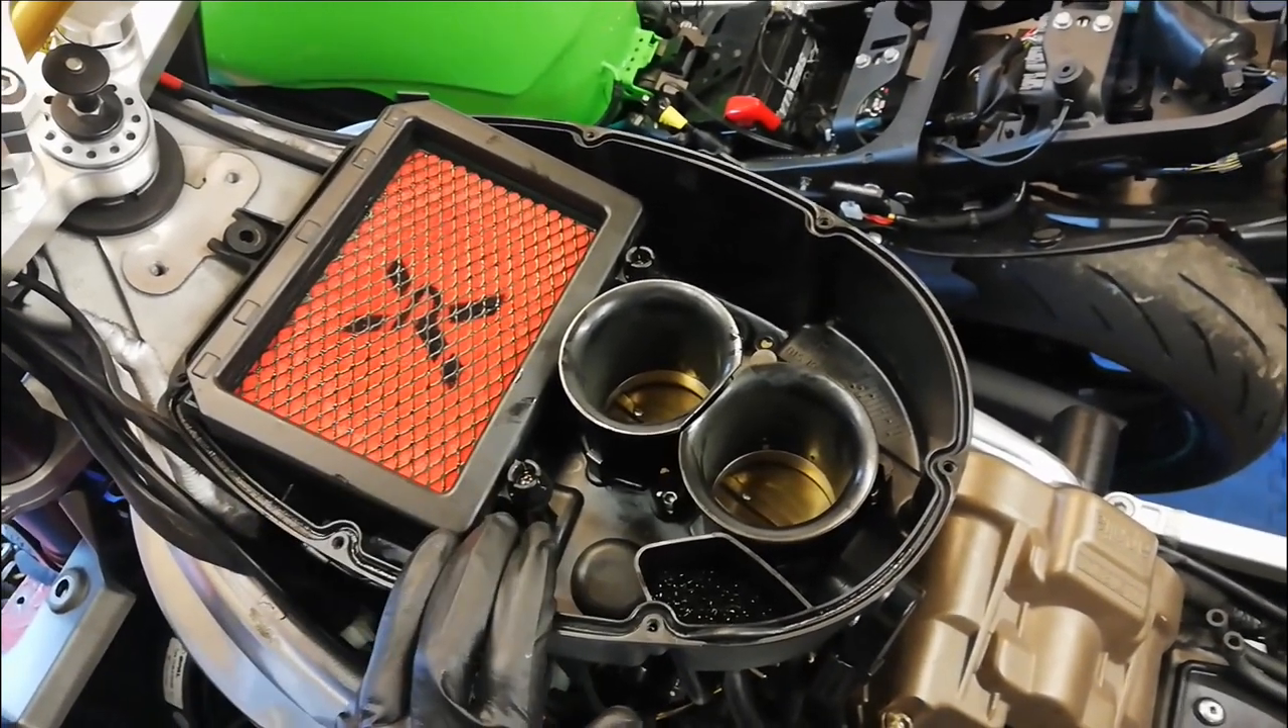So that's the bottom half of the airbox back on with a new PiperCross air filter to replace the slightly manky looking original.